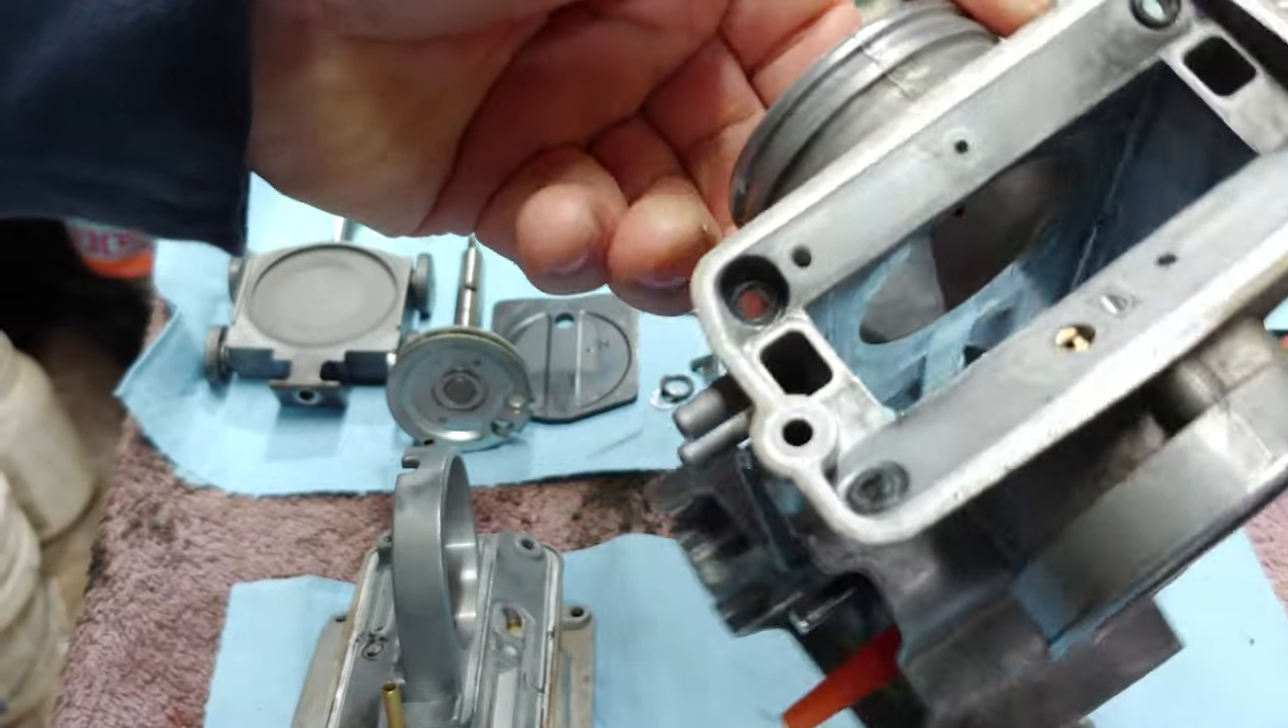This is the main portion of the carburetor. I have separated the two halves.